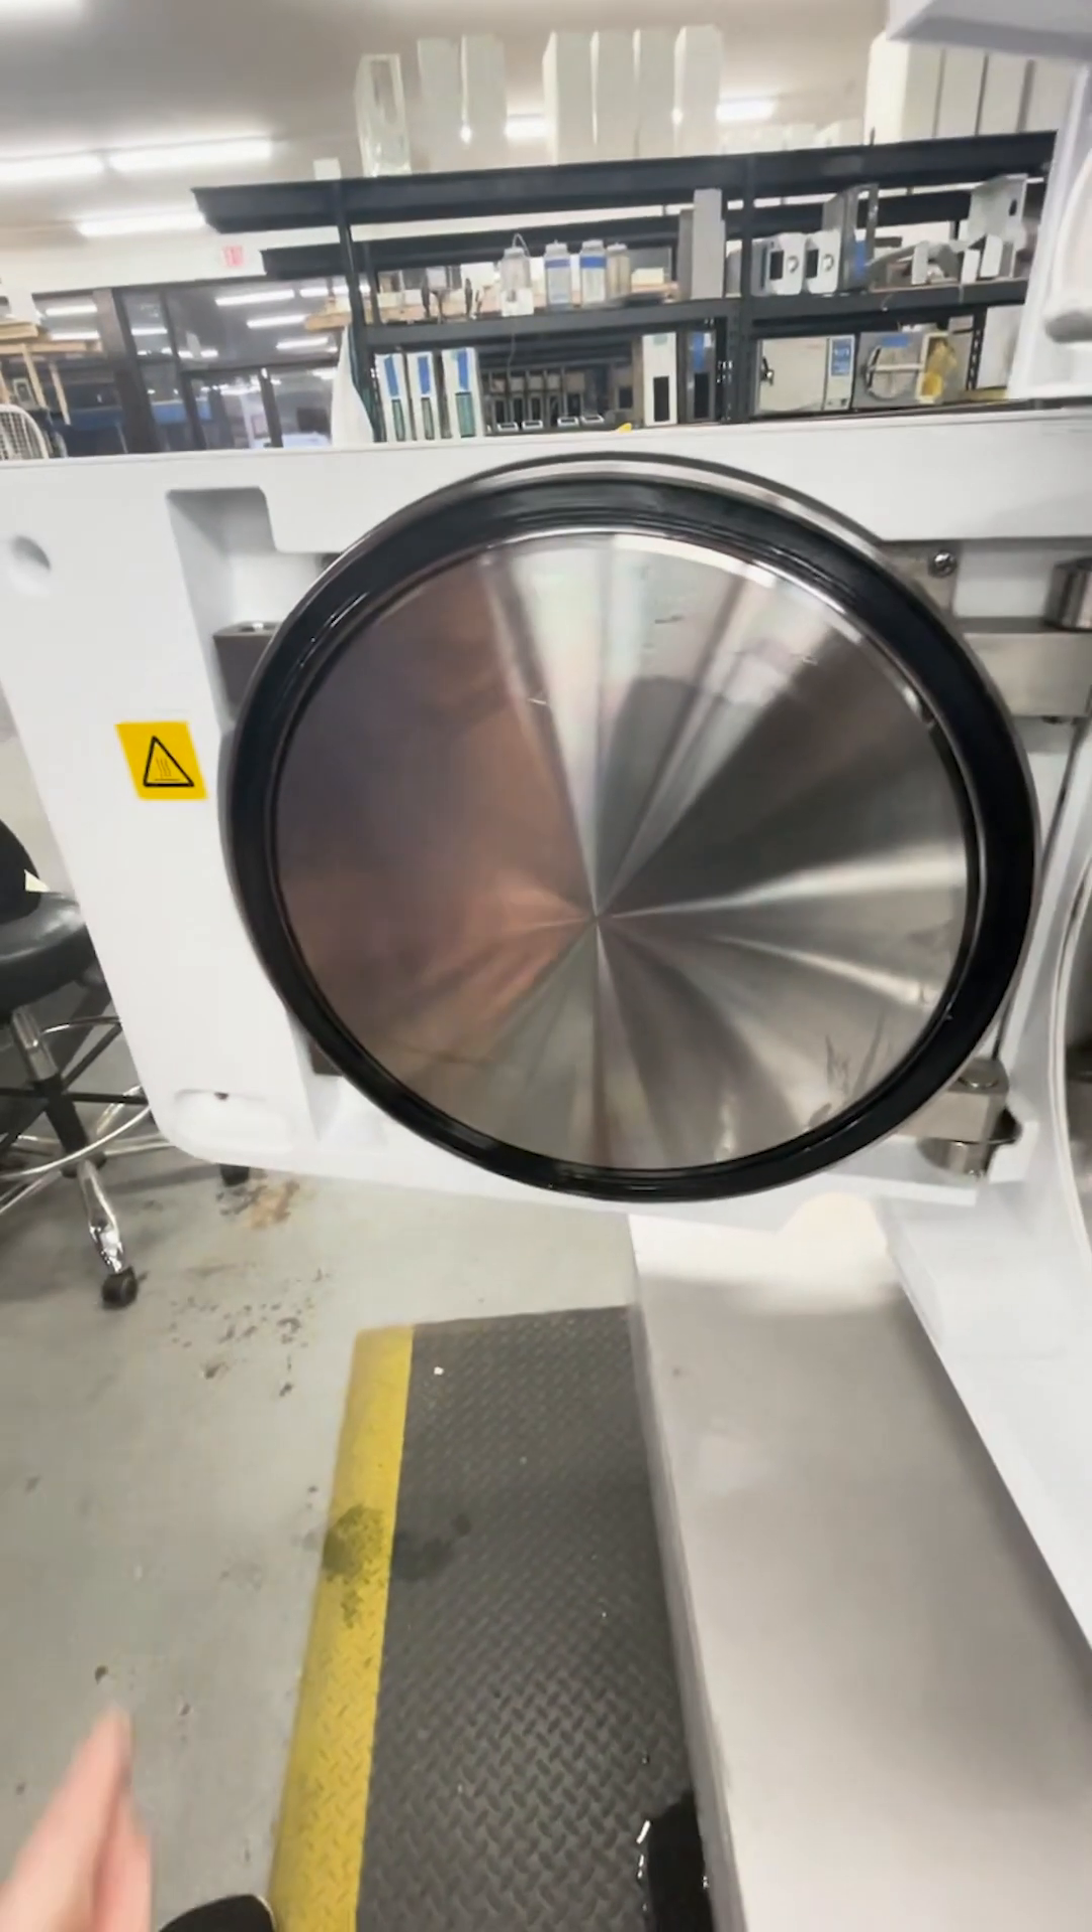Just like that your seal is in.